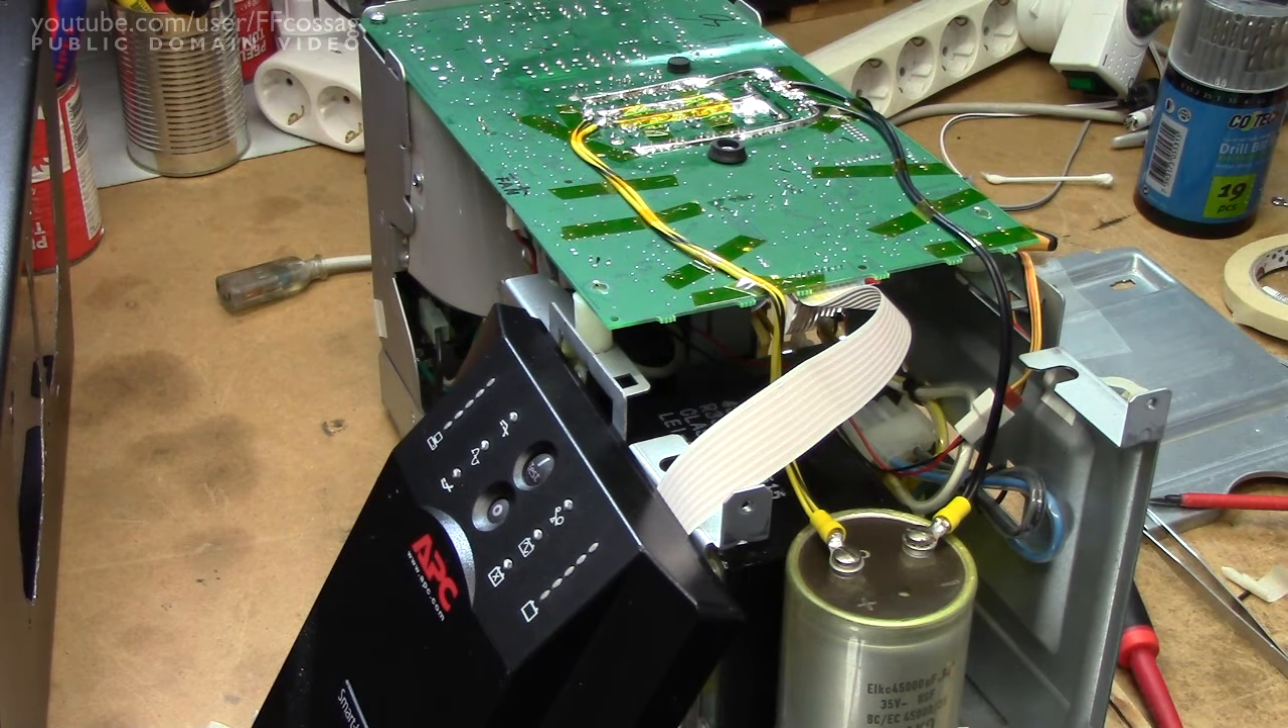And there we go, capacitor installed.